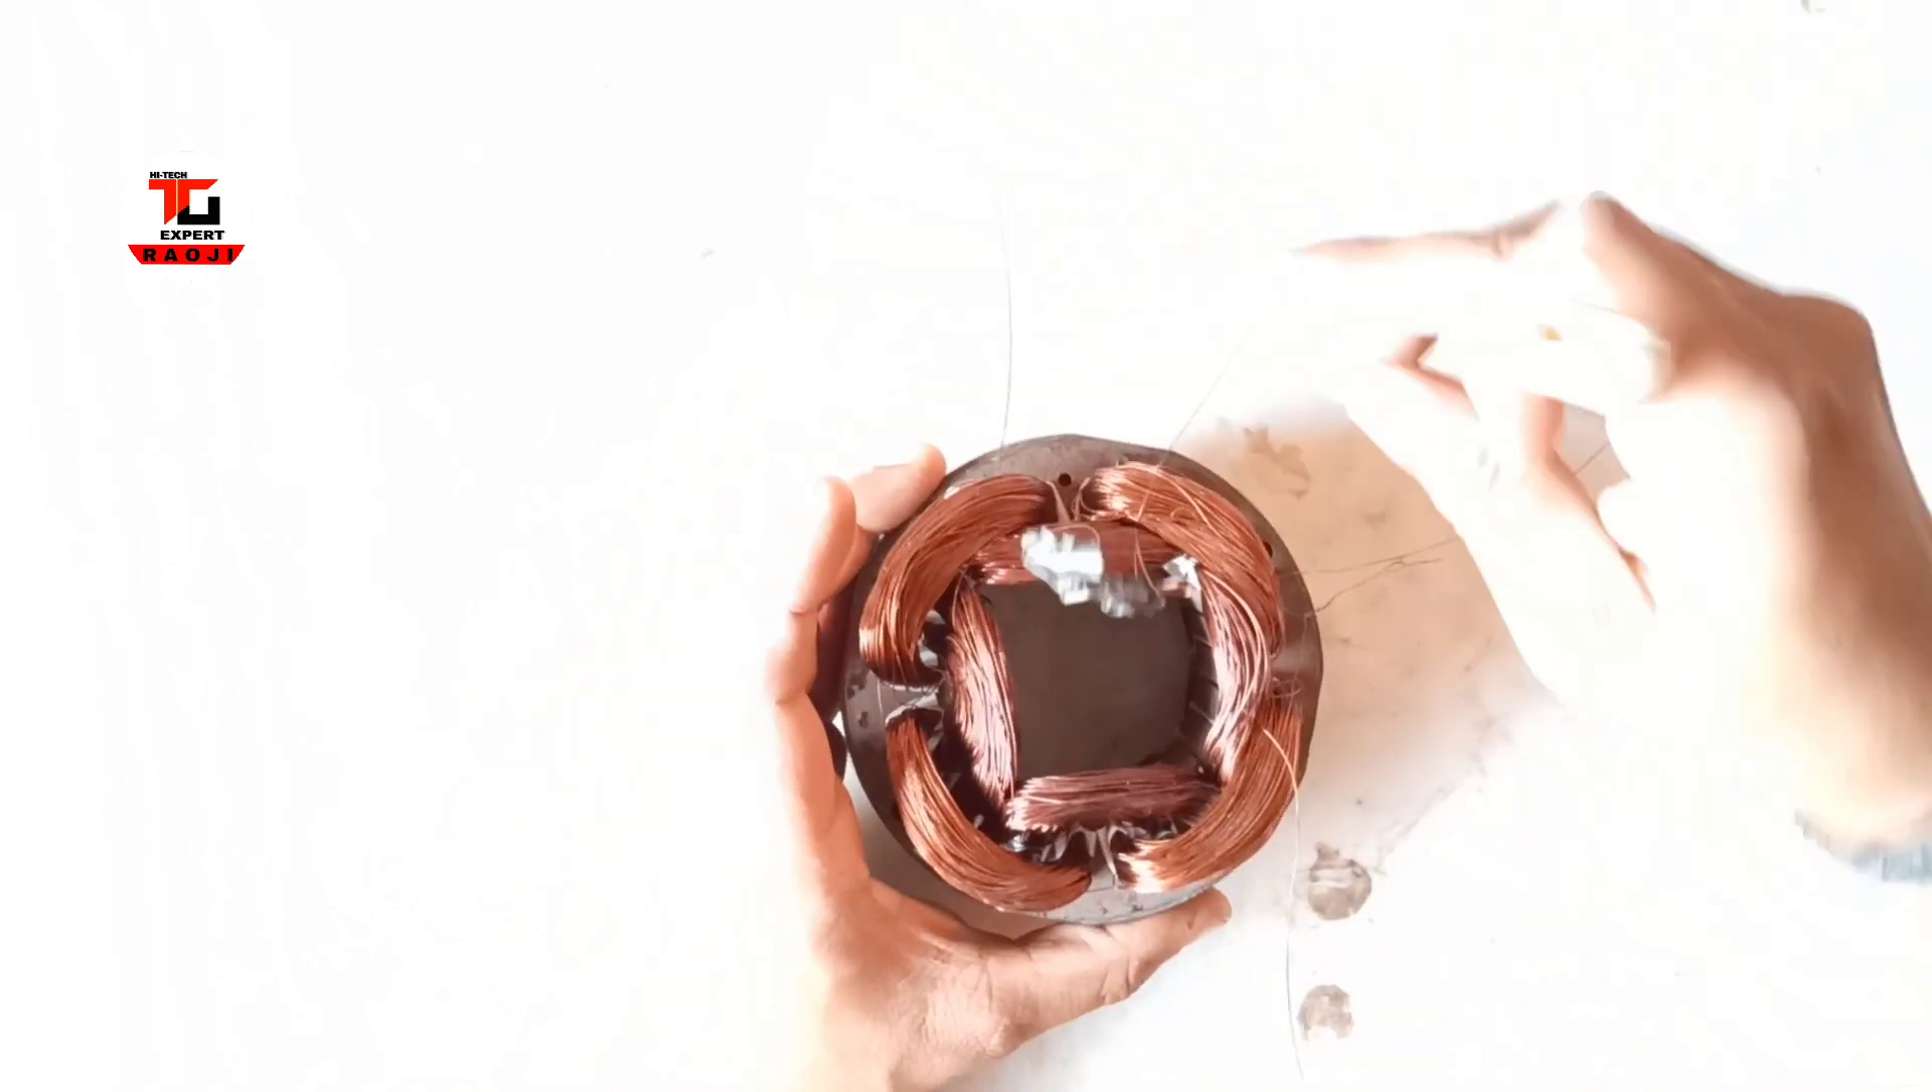तो दोस्तो हमने सारी कोईल डाल ली है।